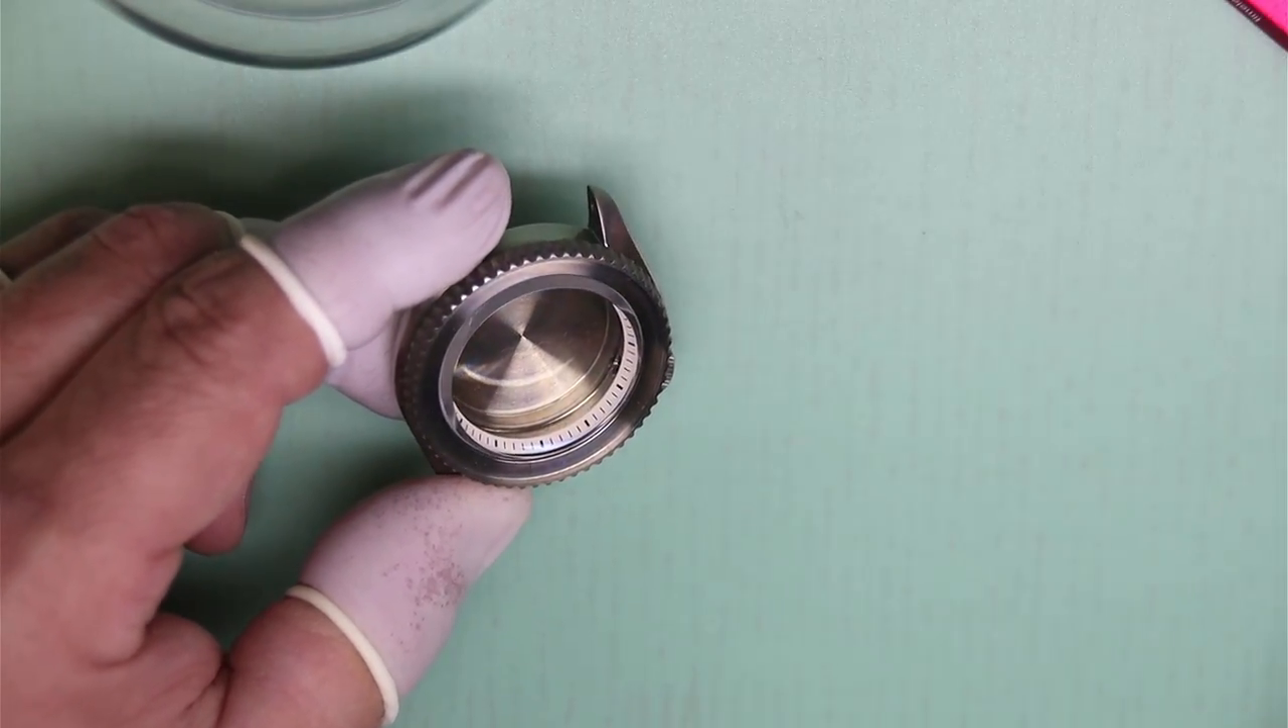Crystal already installed. Chapter ring is installed.